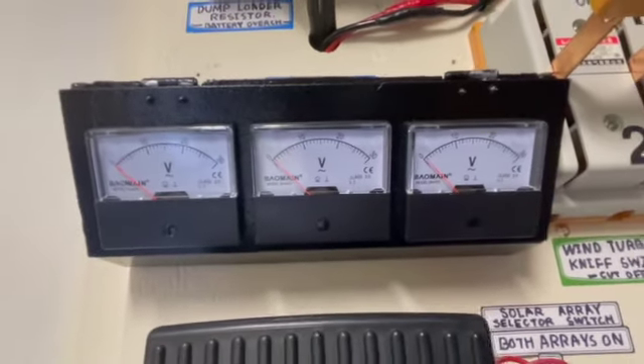I added up here my three phase meters from my wind turbine.